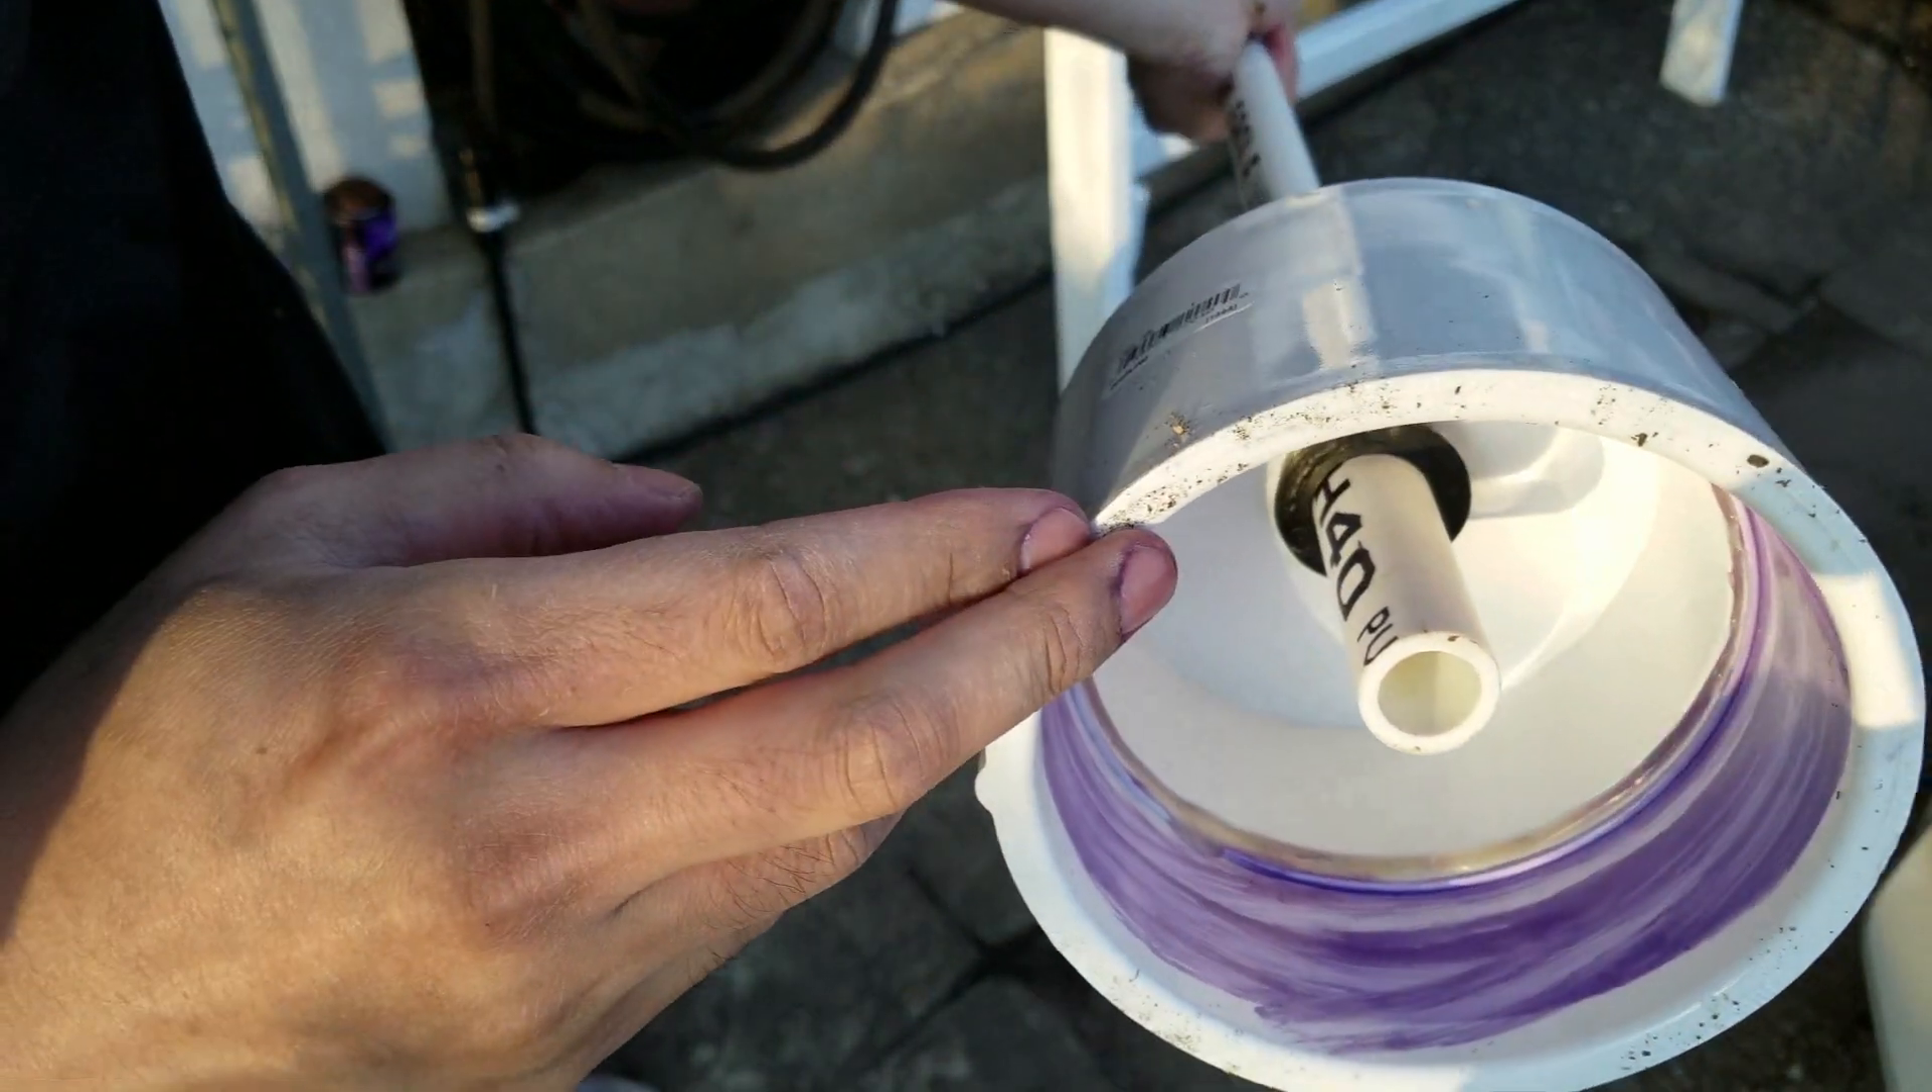You can see the PVC went through and it's went through the hole.